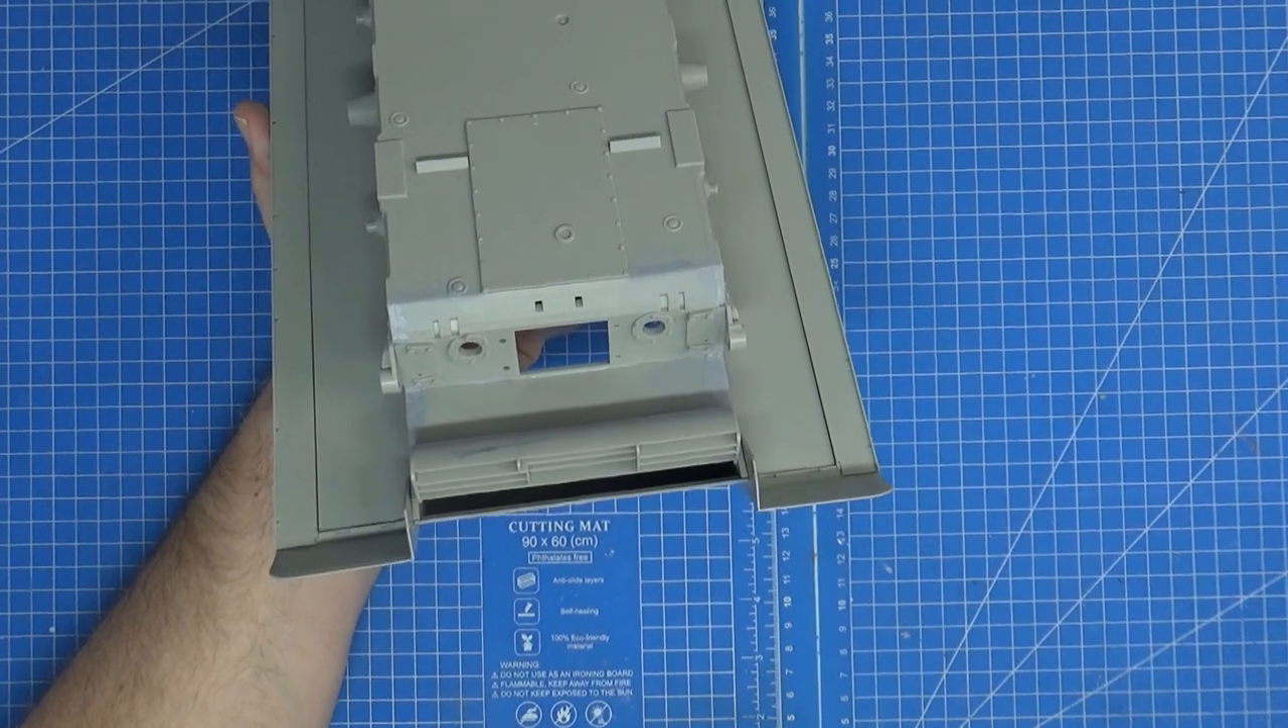As you can see I haven't put any of the back detail on.